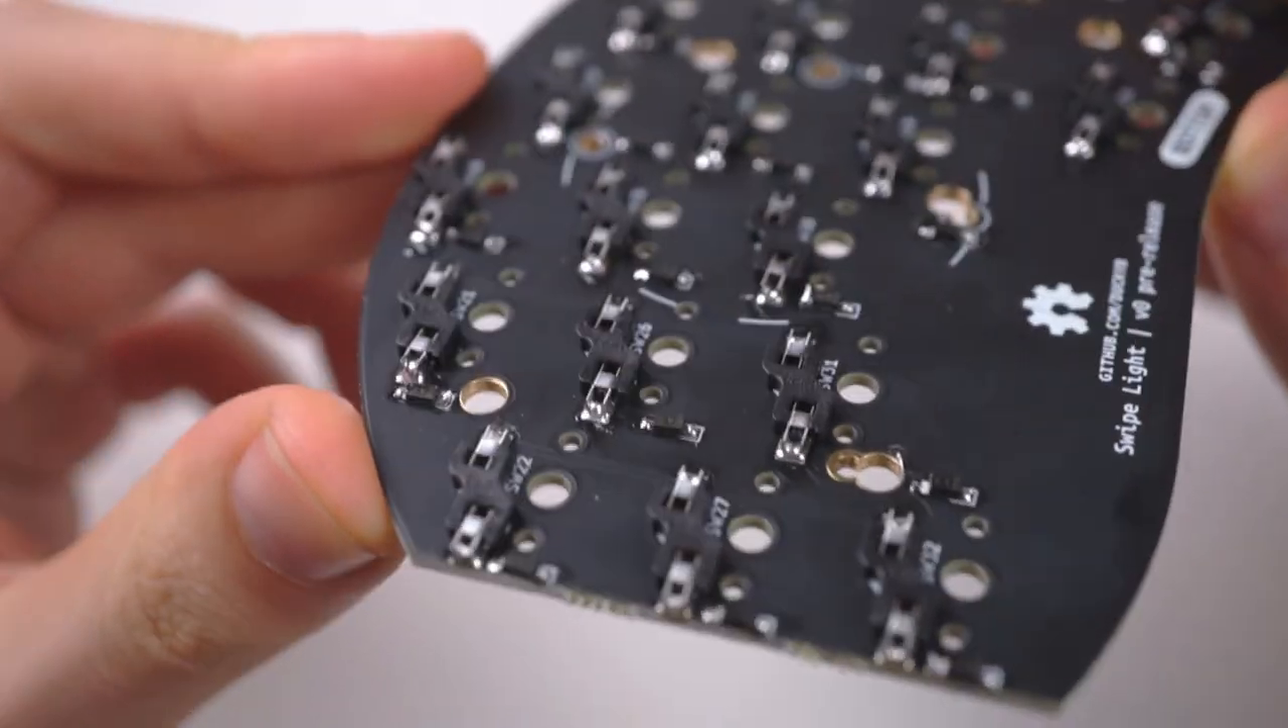This is how the PCB looks like with all of the sockets installed.